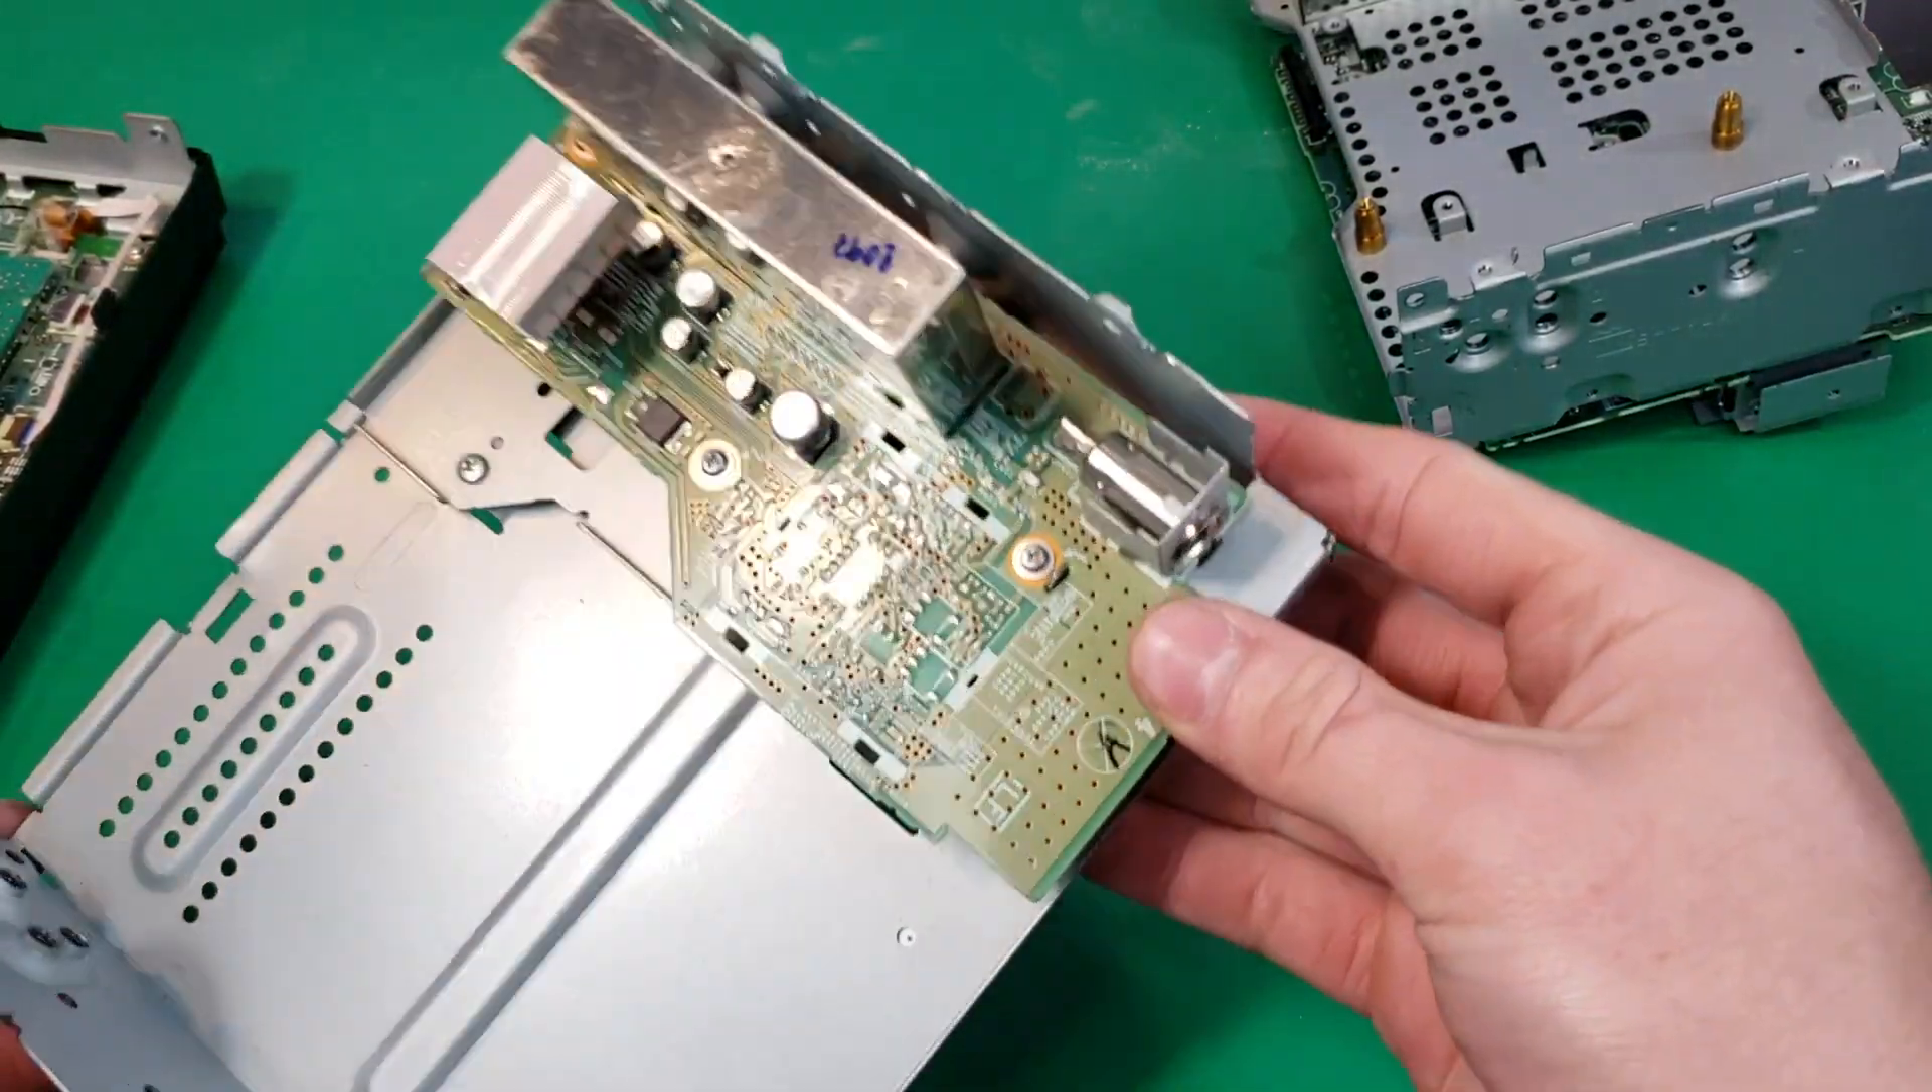Here we have another board connected to this metal piece here.